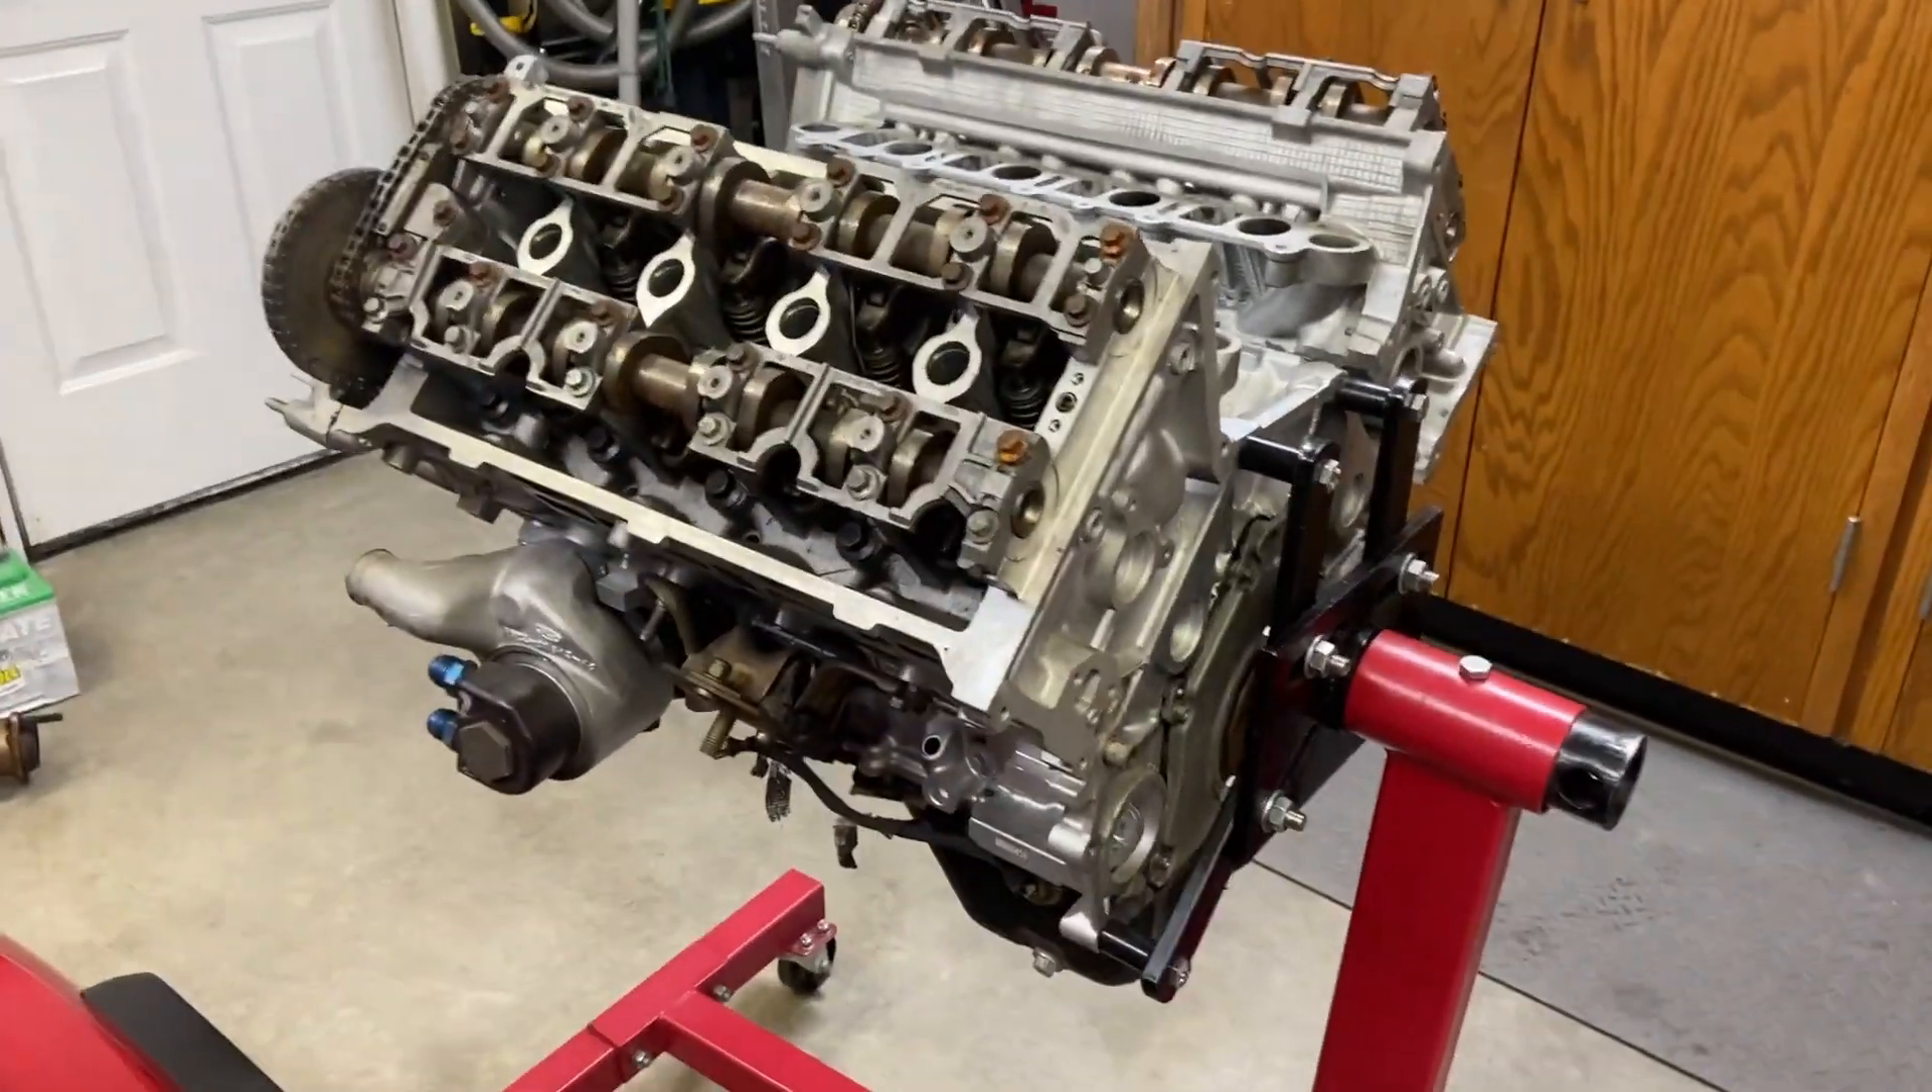Okay, now we have the engine transferred over to the engine stand.